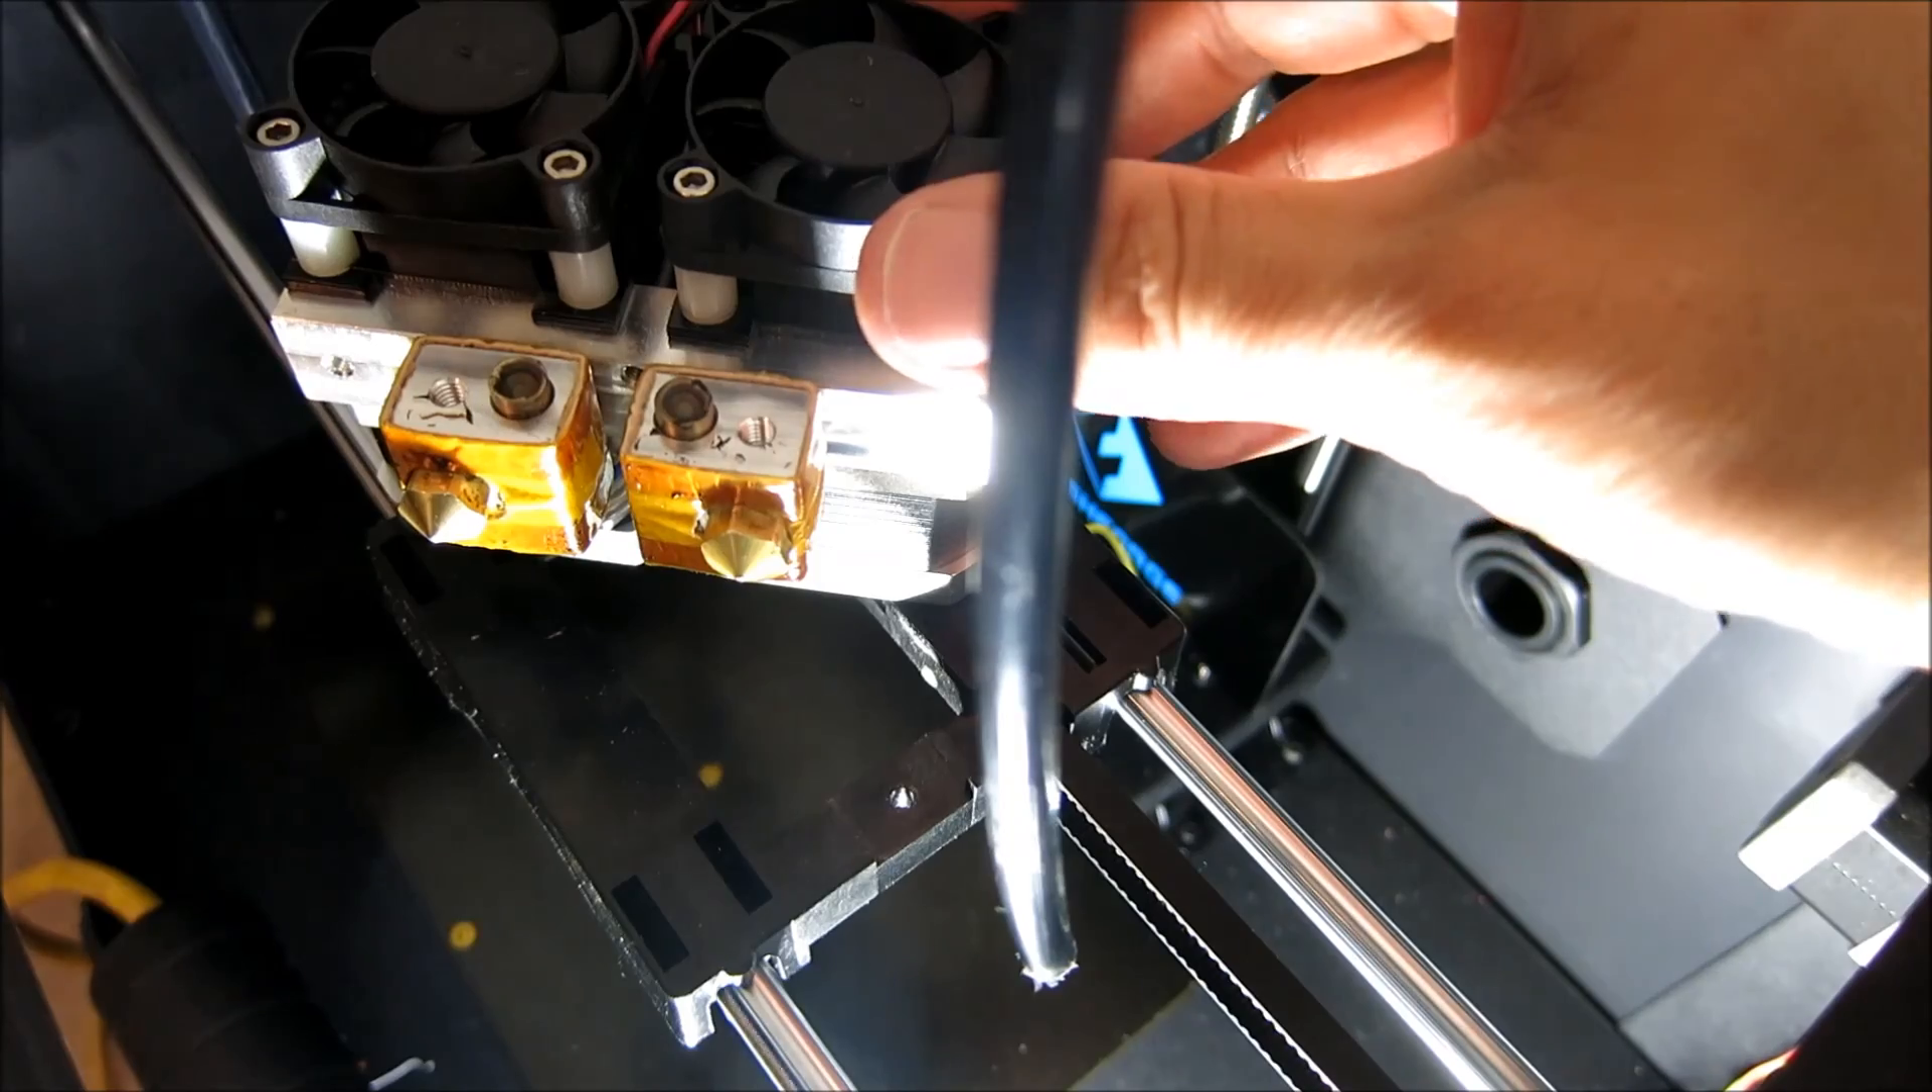So there we go. We got the nozzles back on.